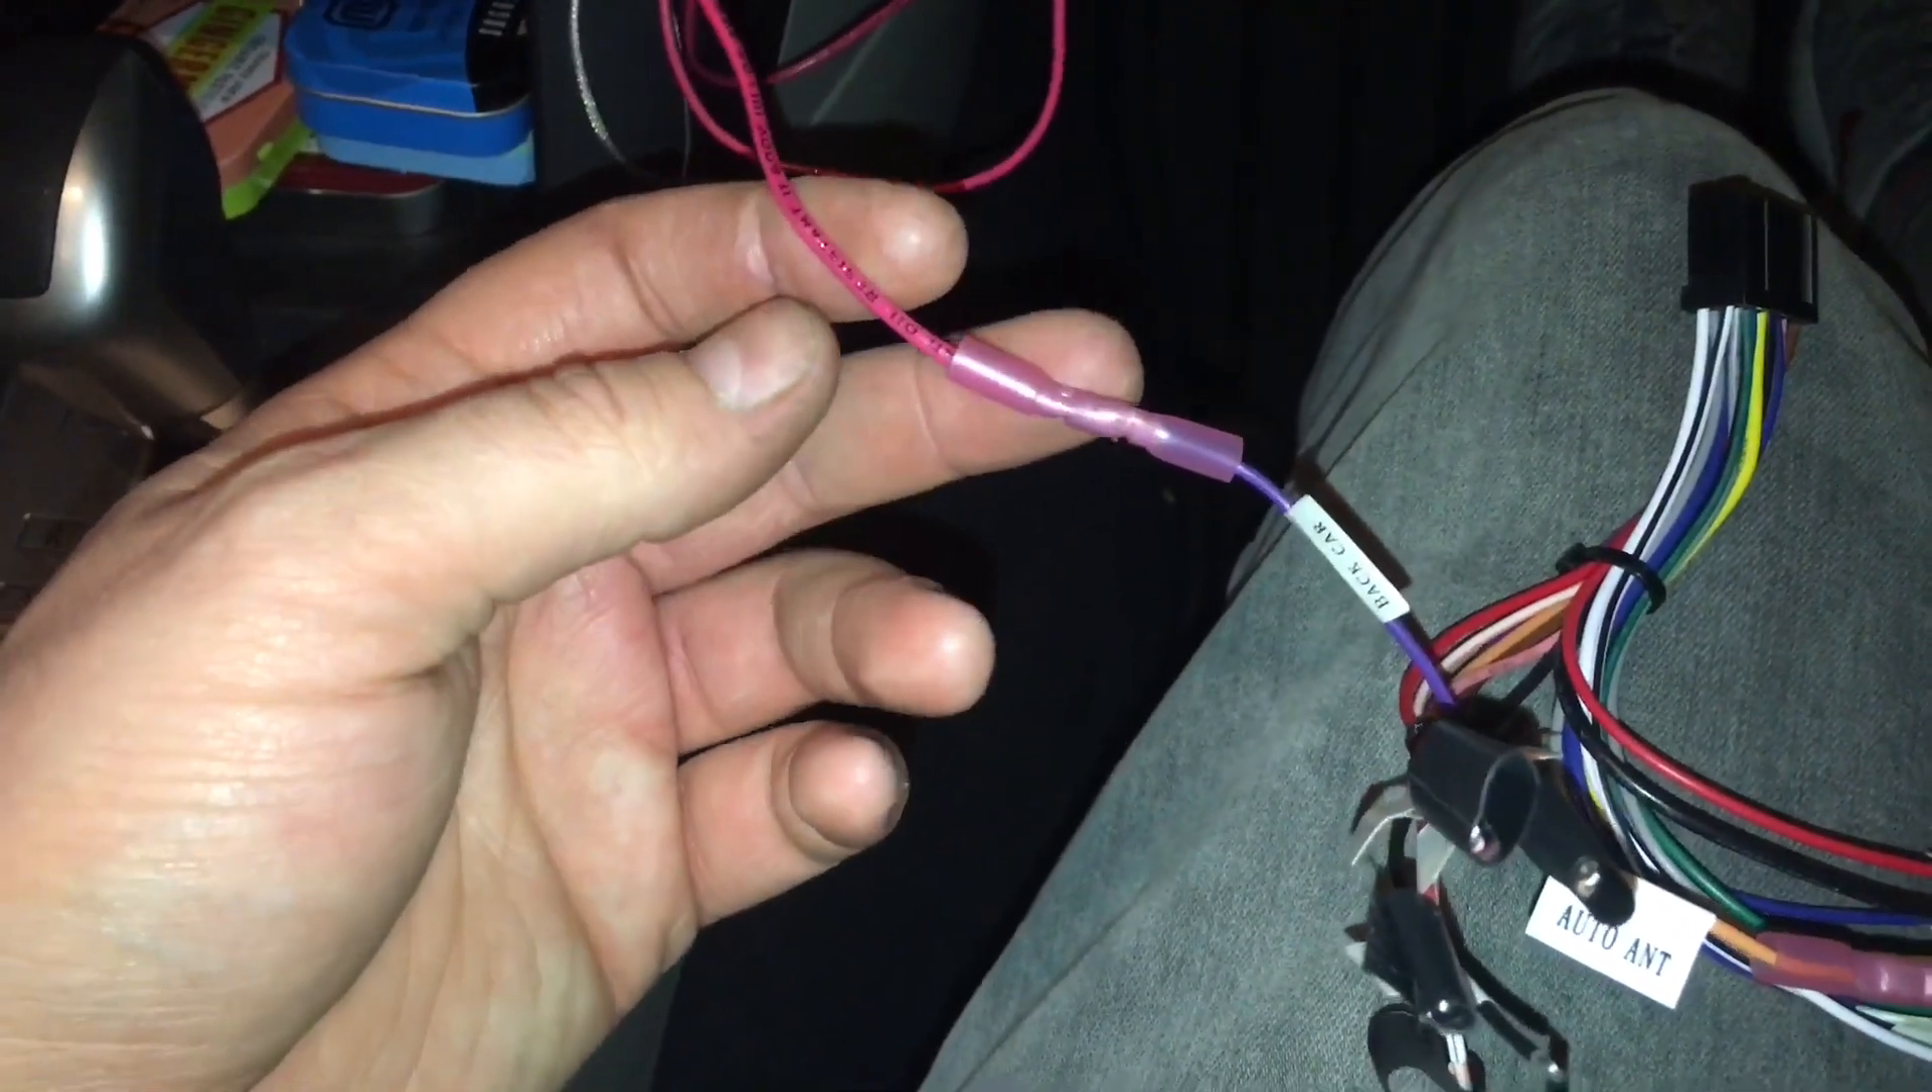Okay, so I got the wire extended.